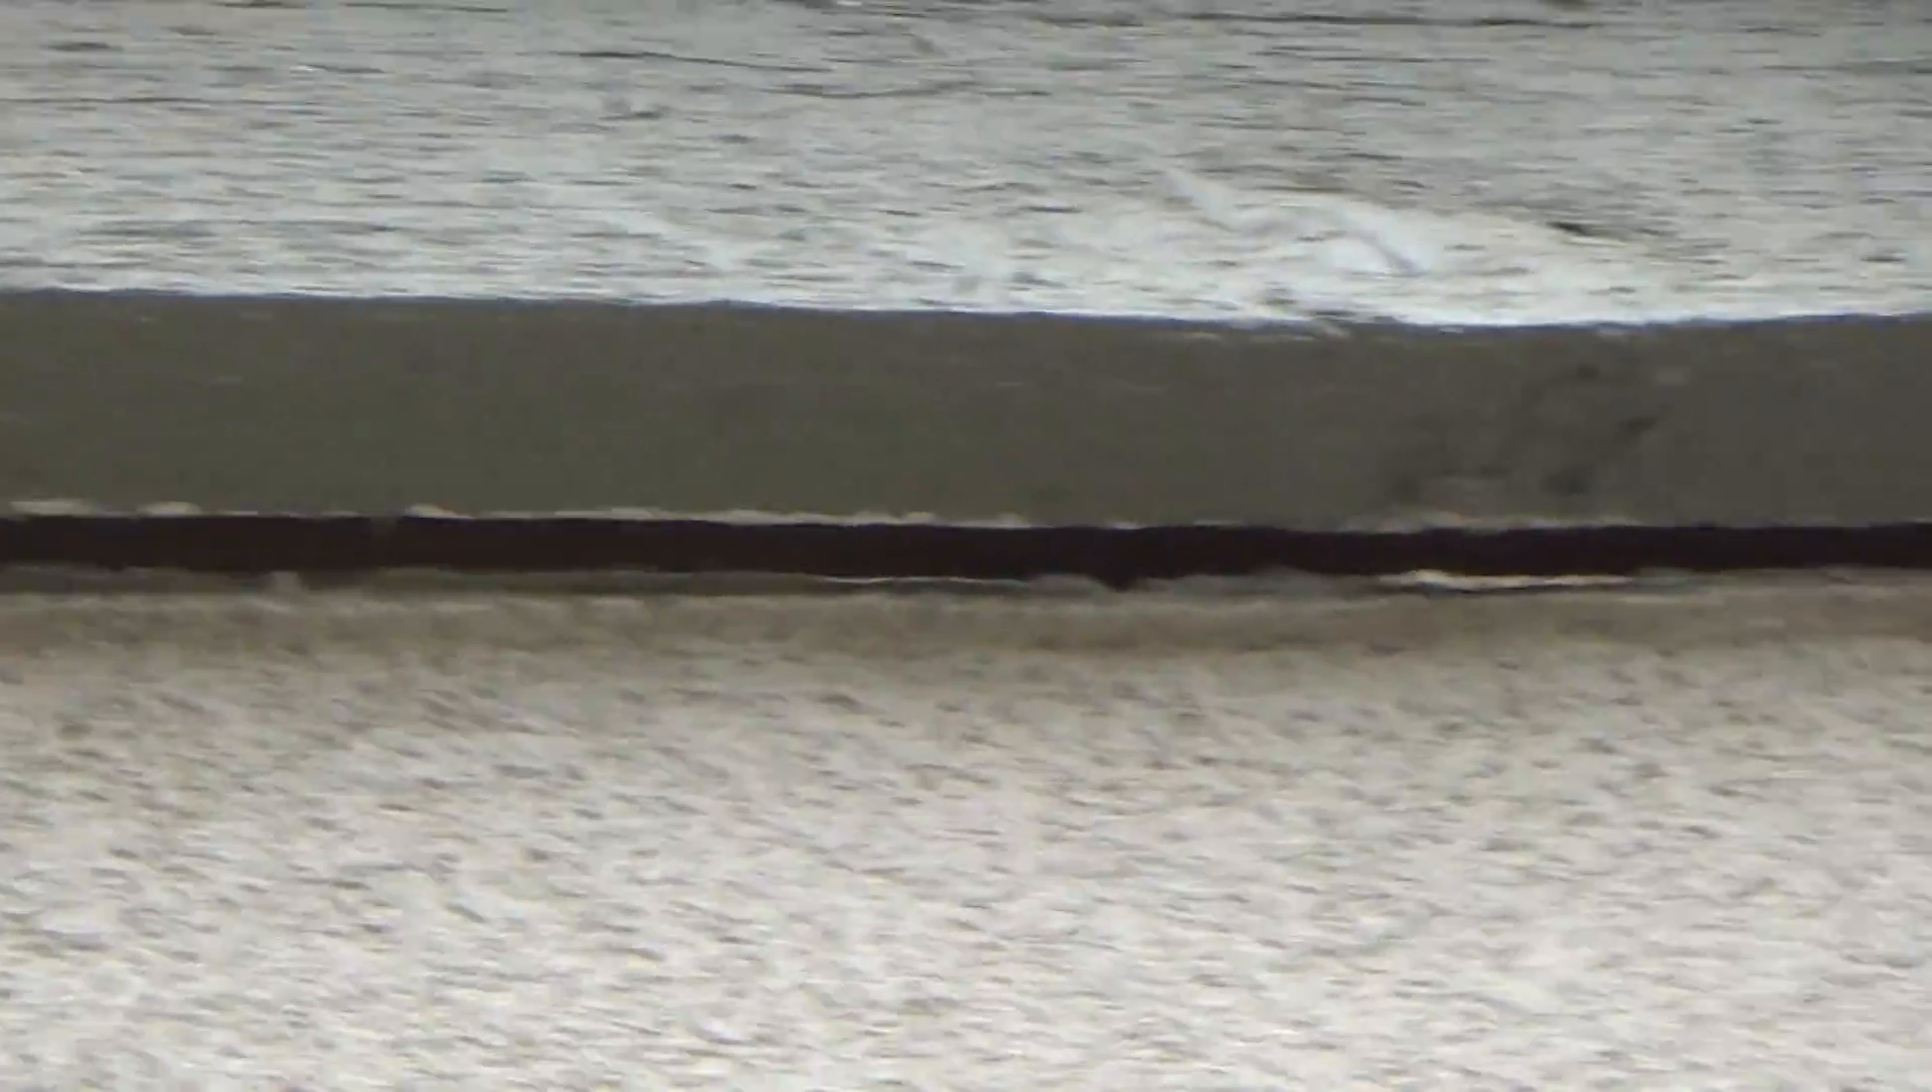This fascia trim has bowed out at a little bit of a of an angle you're not supposed to have that joint like that up against the stucco that's supposed to be tight.